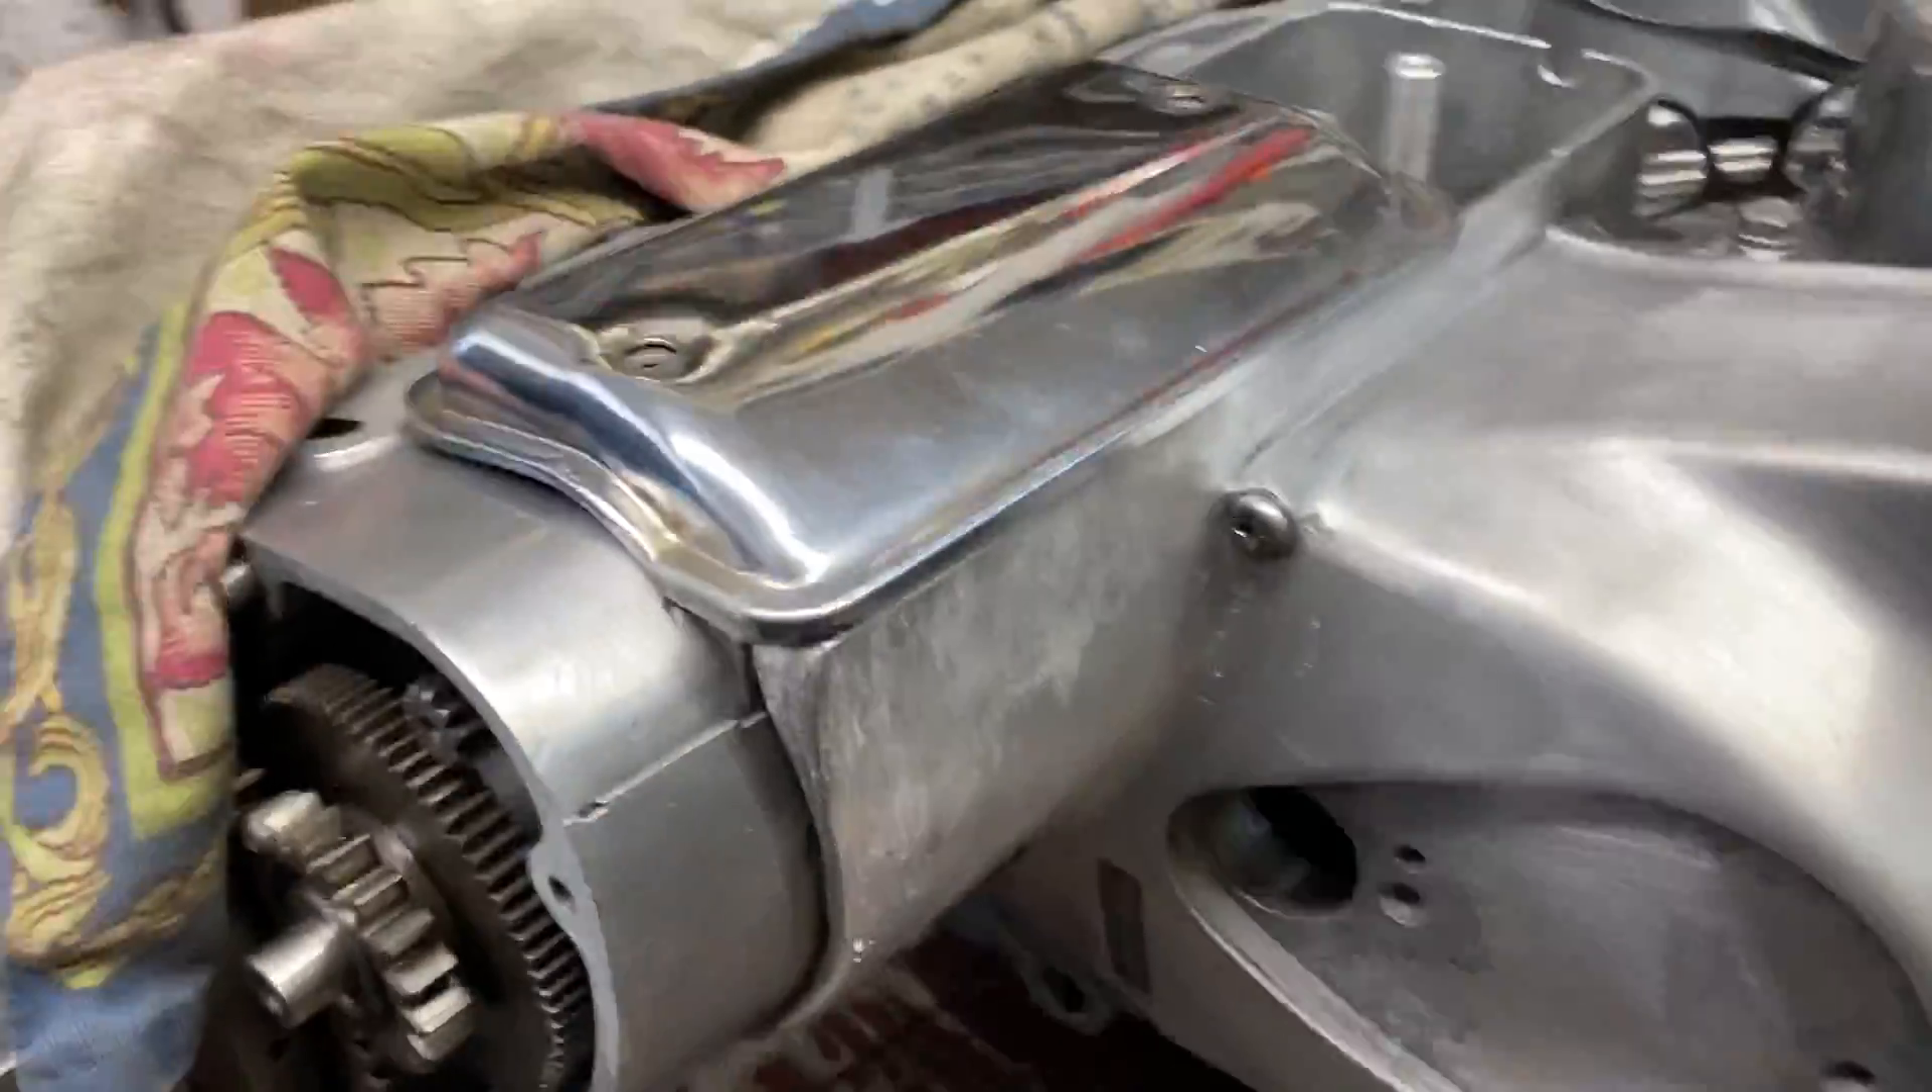I fitted the starter motor cover back on loosely to have a look at the gap.